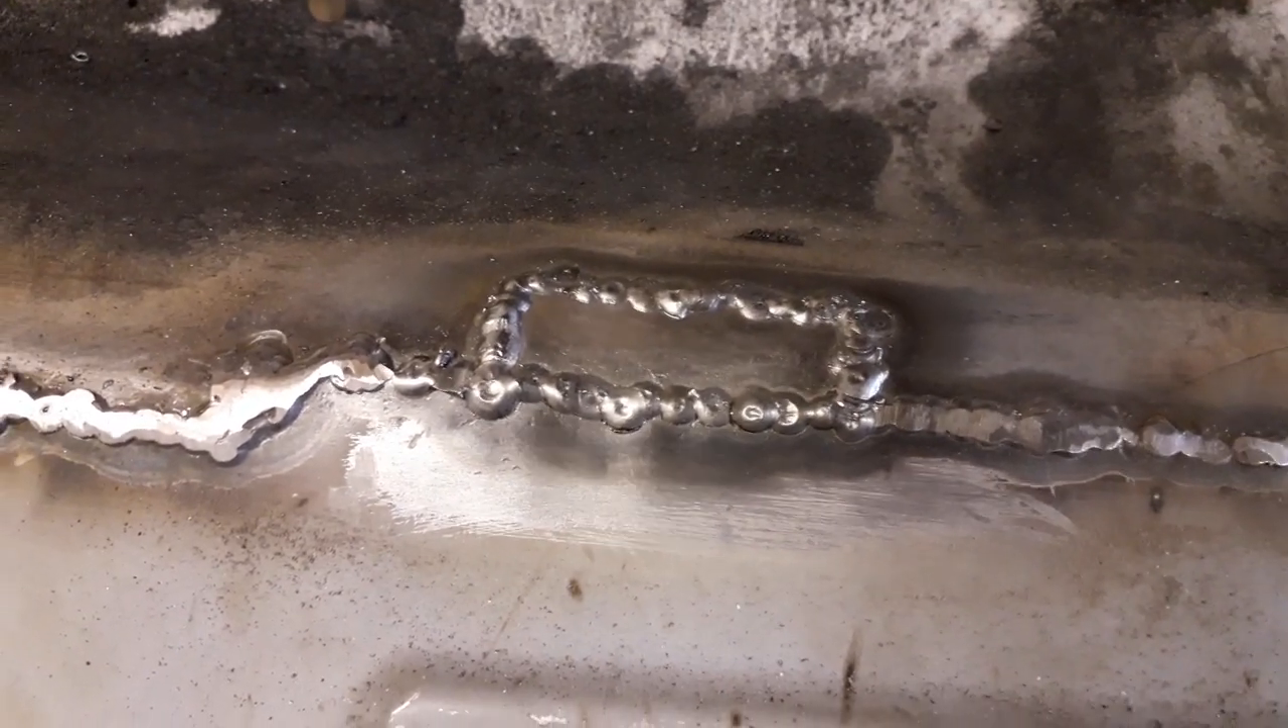So I've got my little patch all welded in now.